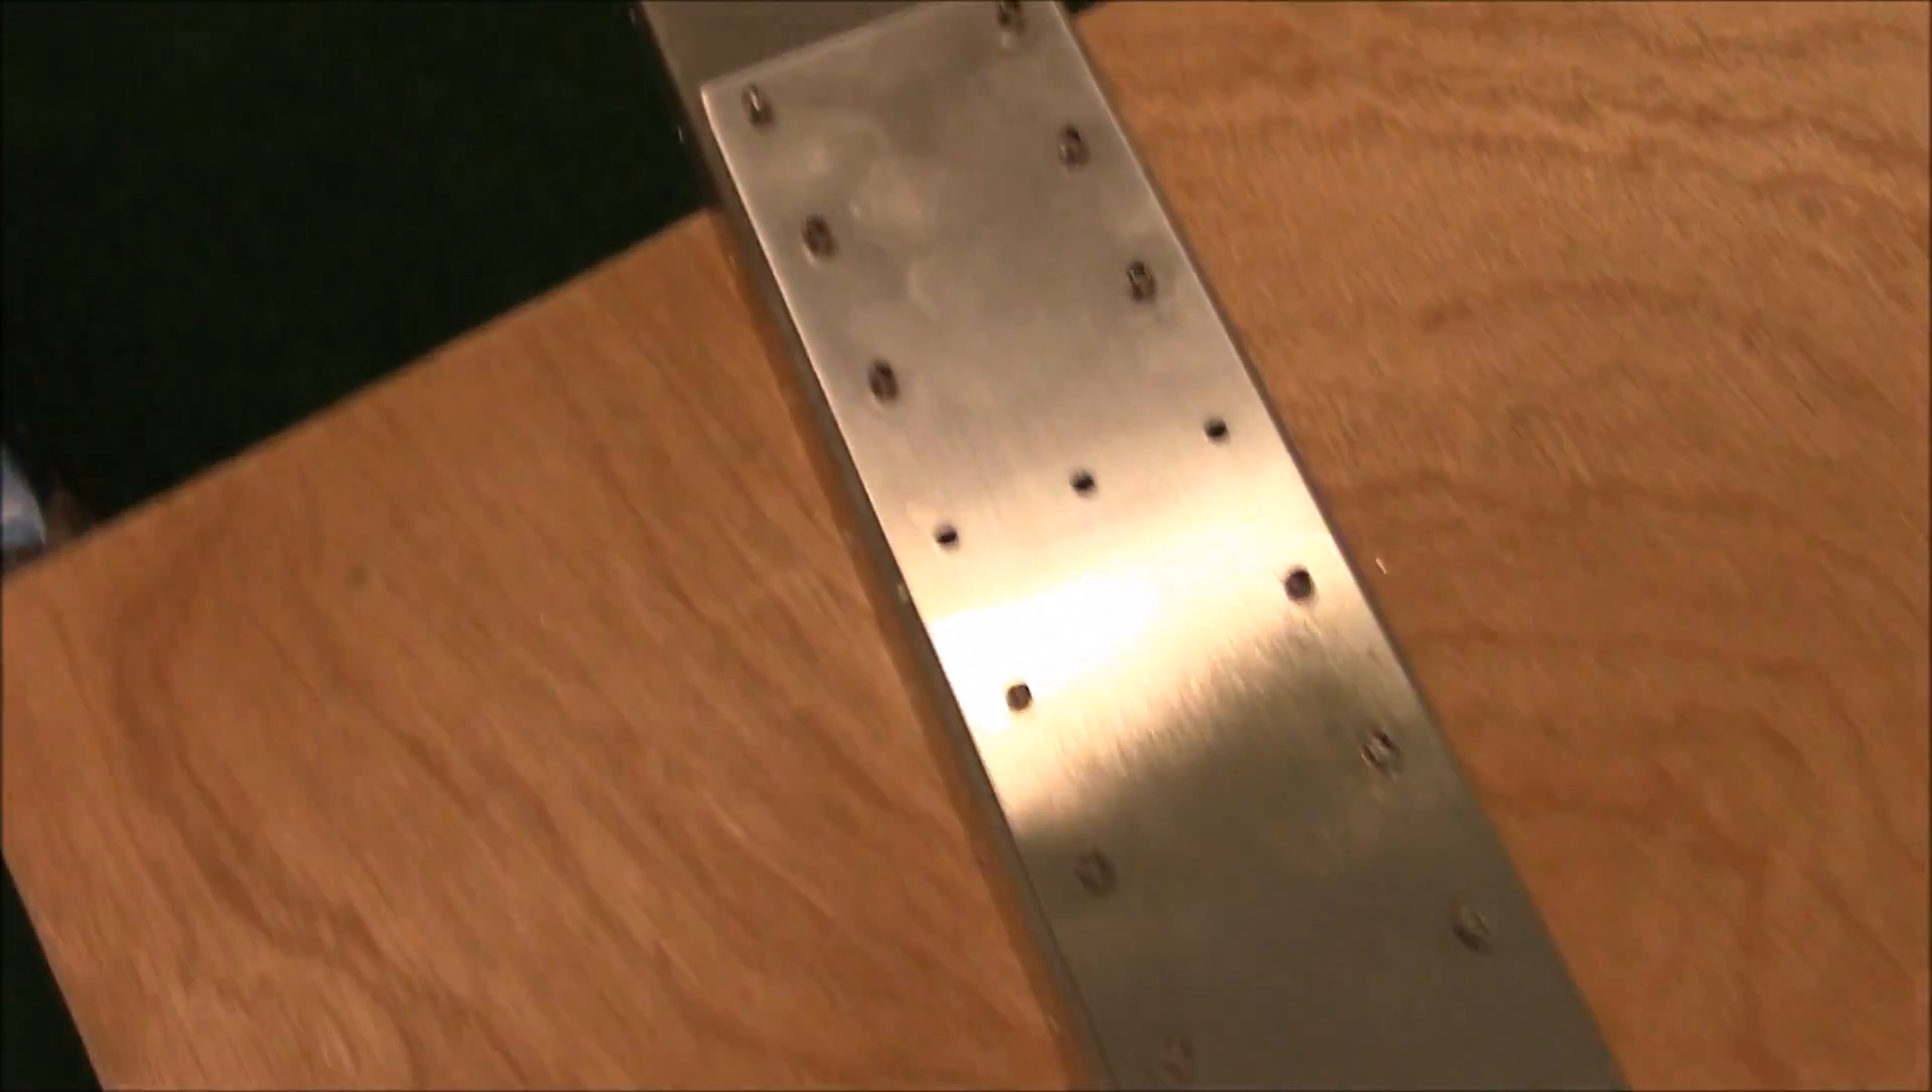All the rivets are pulled minus these 3 which will go into a rib.